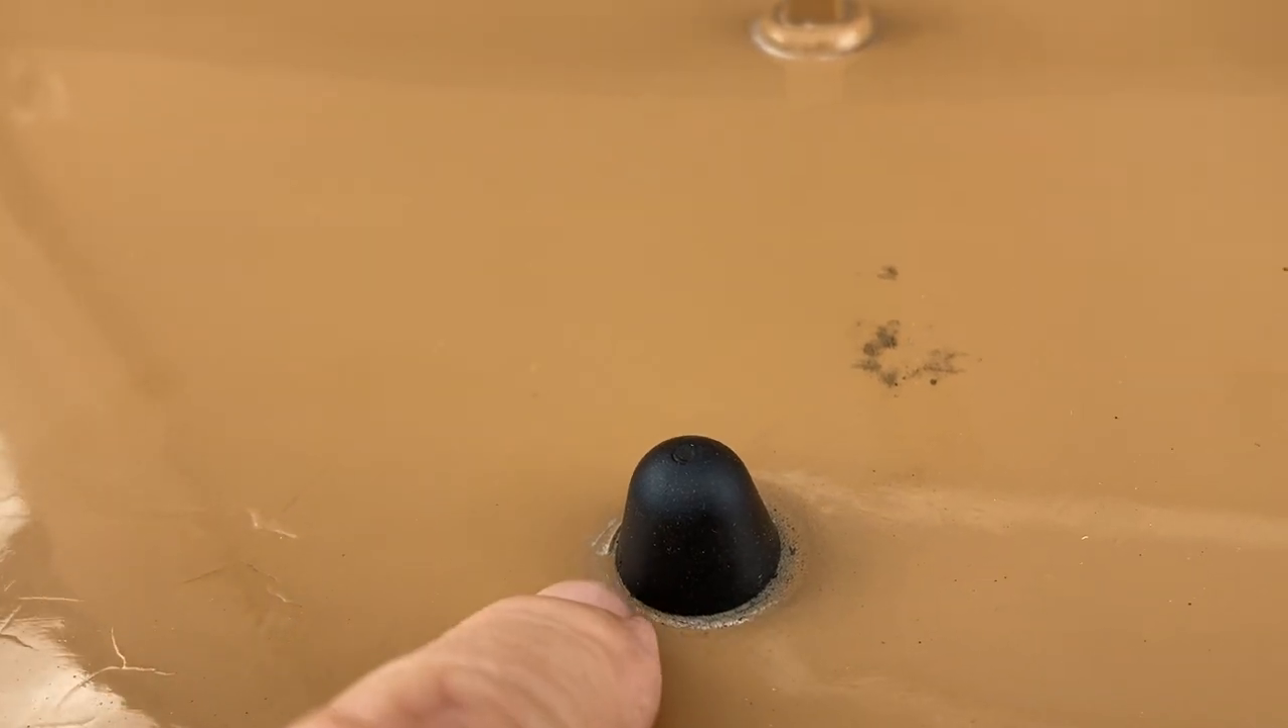He's like hold on I've got a great idea because what happens is when you put this little thing here see all around it it's not quite the right diameter to cover all that.